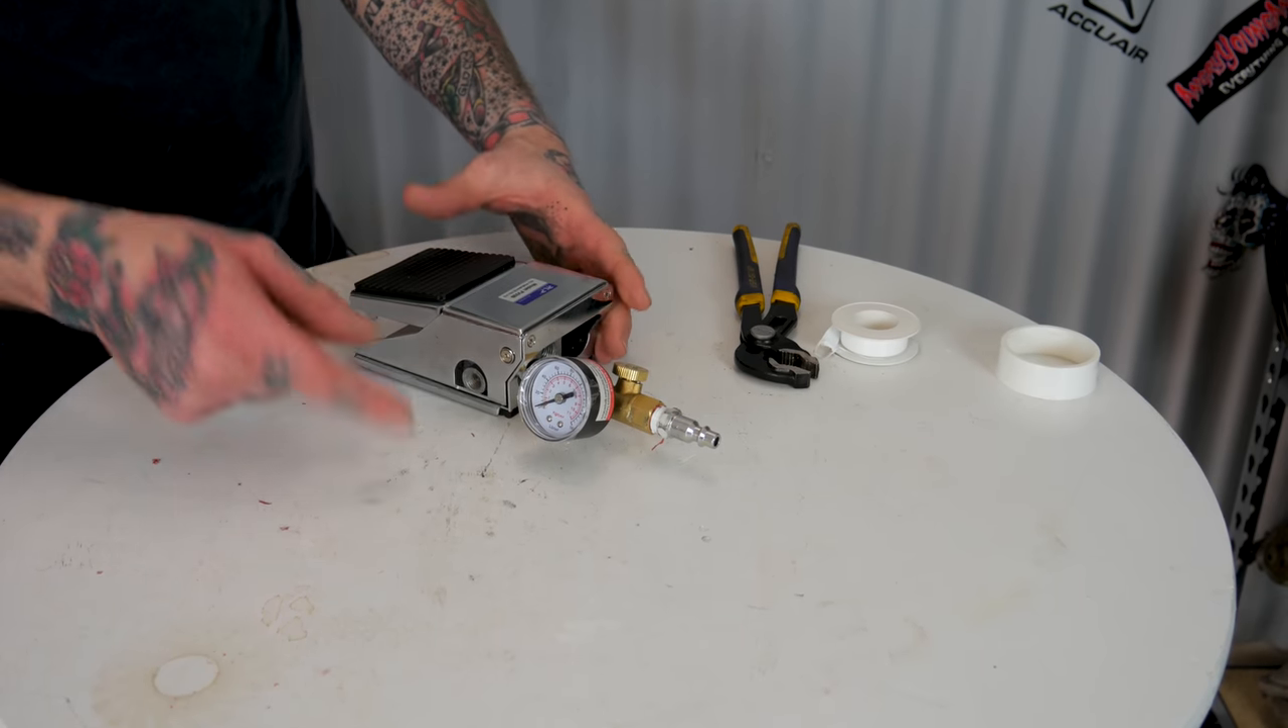All right so now I have my pedal assembly with the regulator and the adapters.